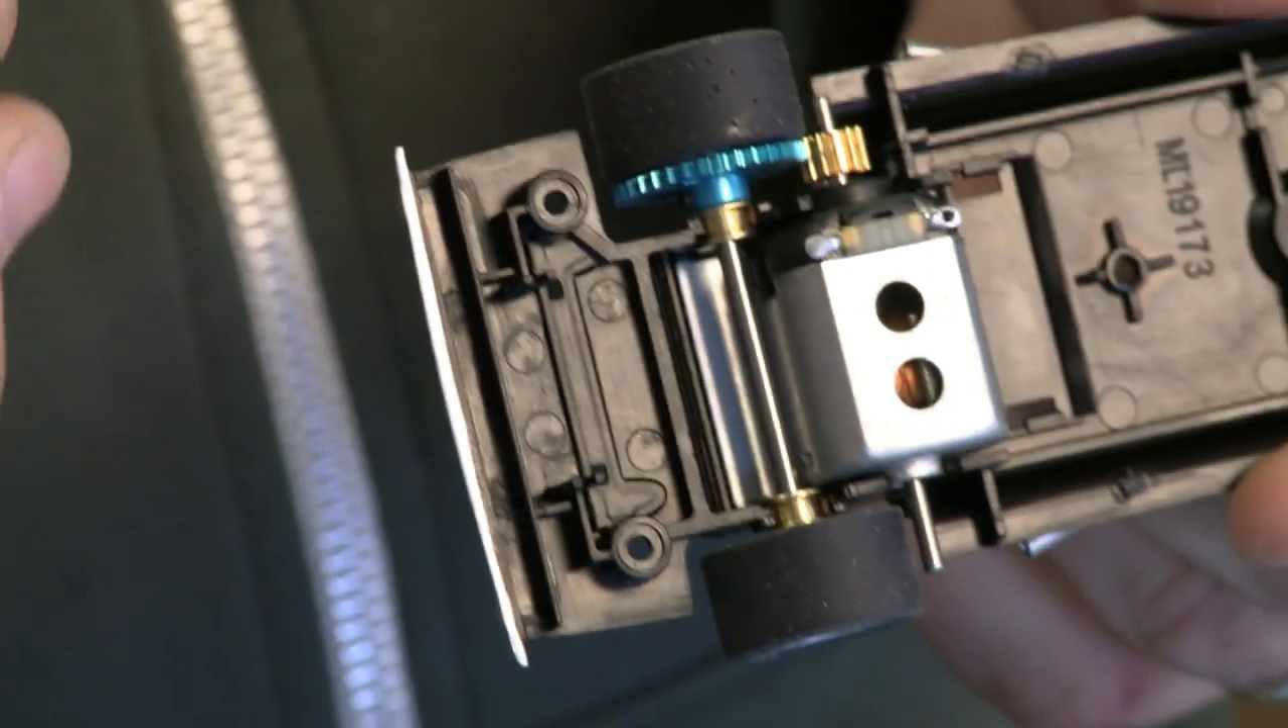So for all practical purposes my motor and axle, rear axle, are all reassembled.